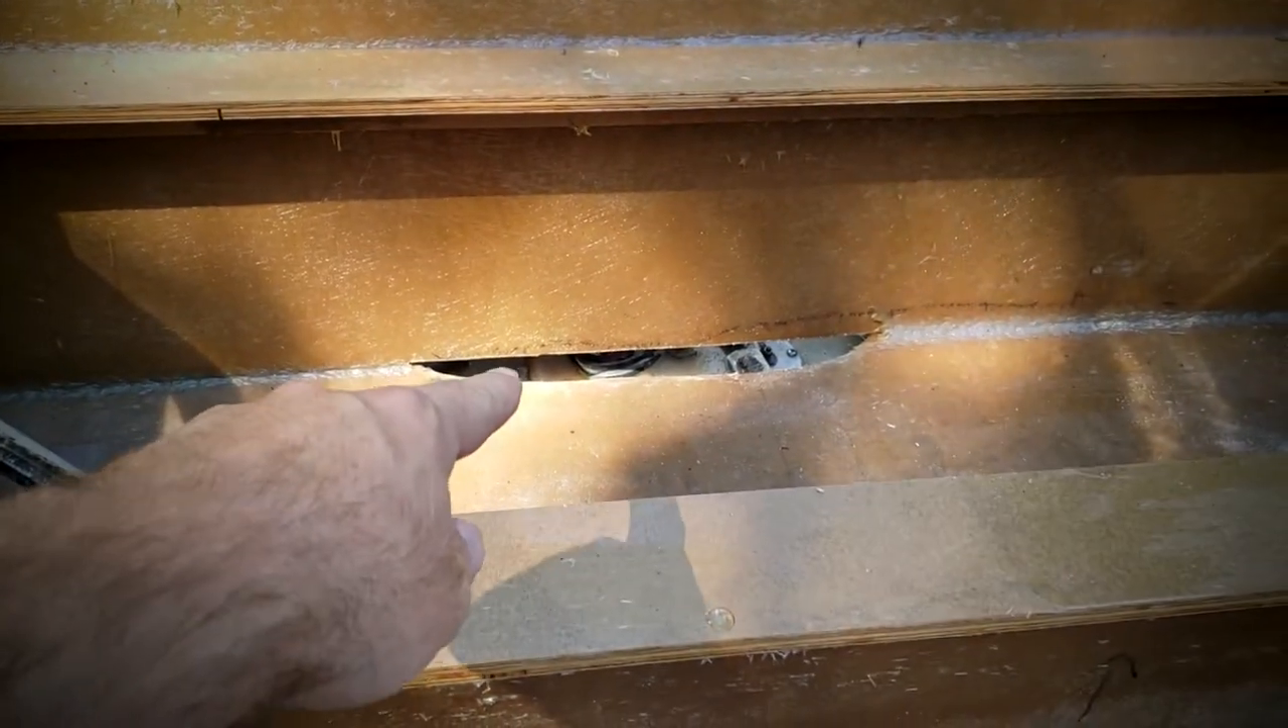You can kind of see that opening that I haven't covered yet under the rear seat.